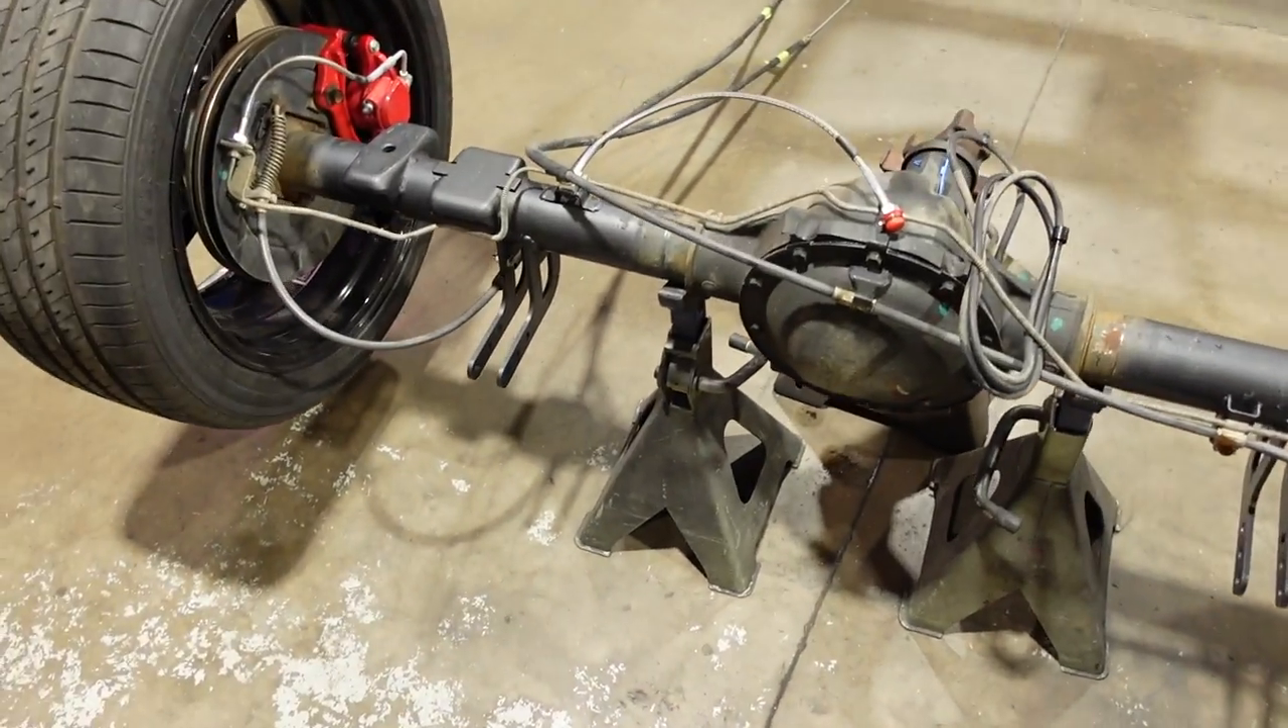Got the brake lines attached.